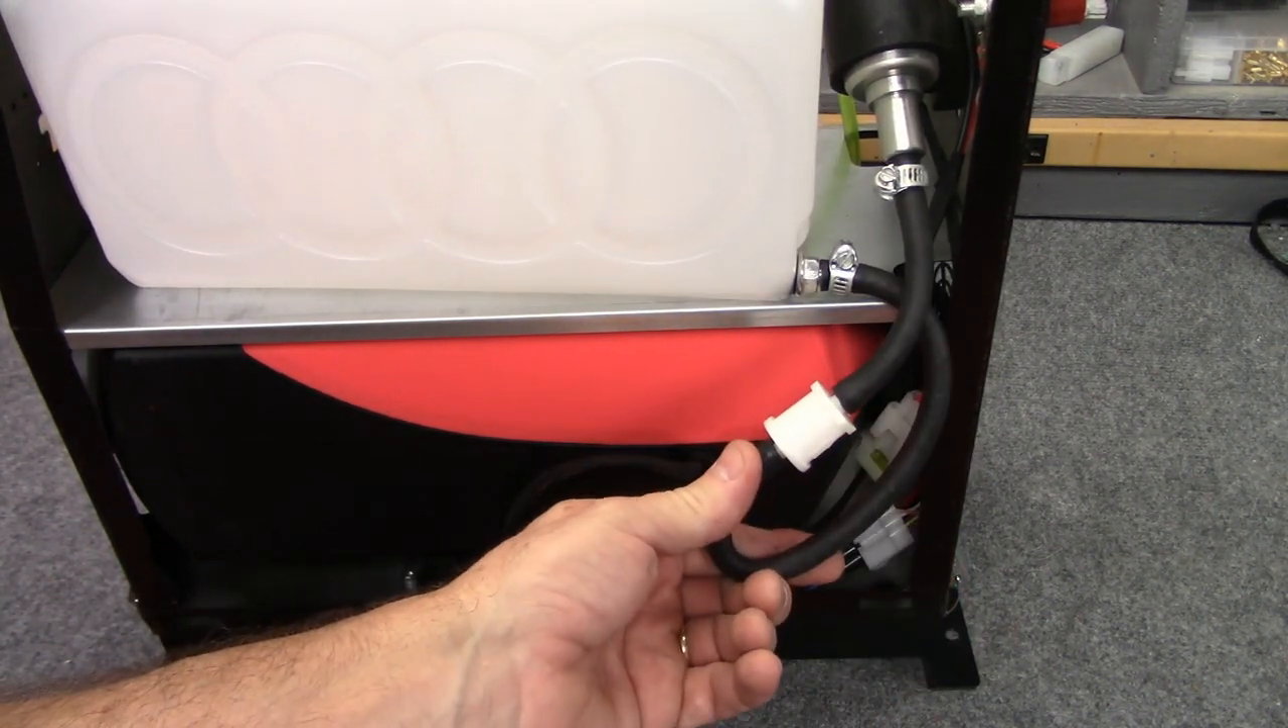I've got the fuel filter installed now.